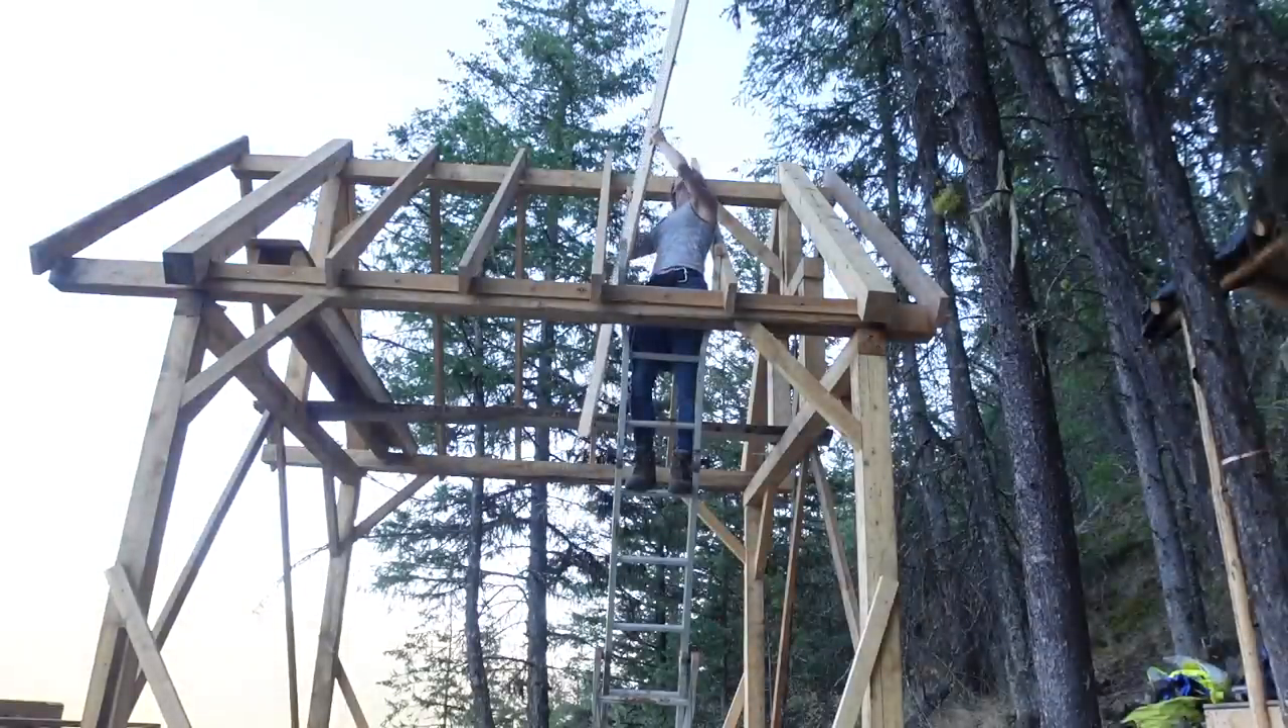I just really wanted to get some roof boards on, but it's almost six. And, I still have a little bit of like, obviously, clean up and whatnot.